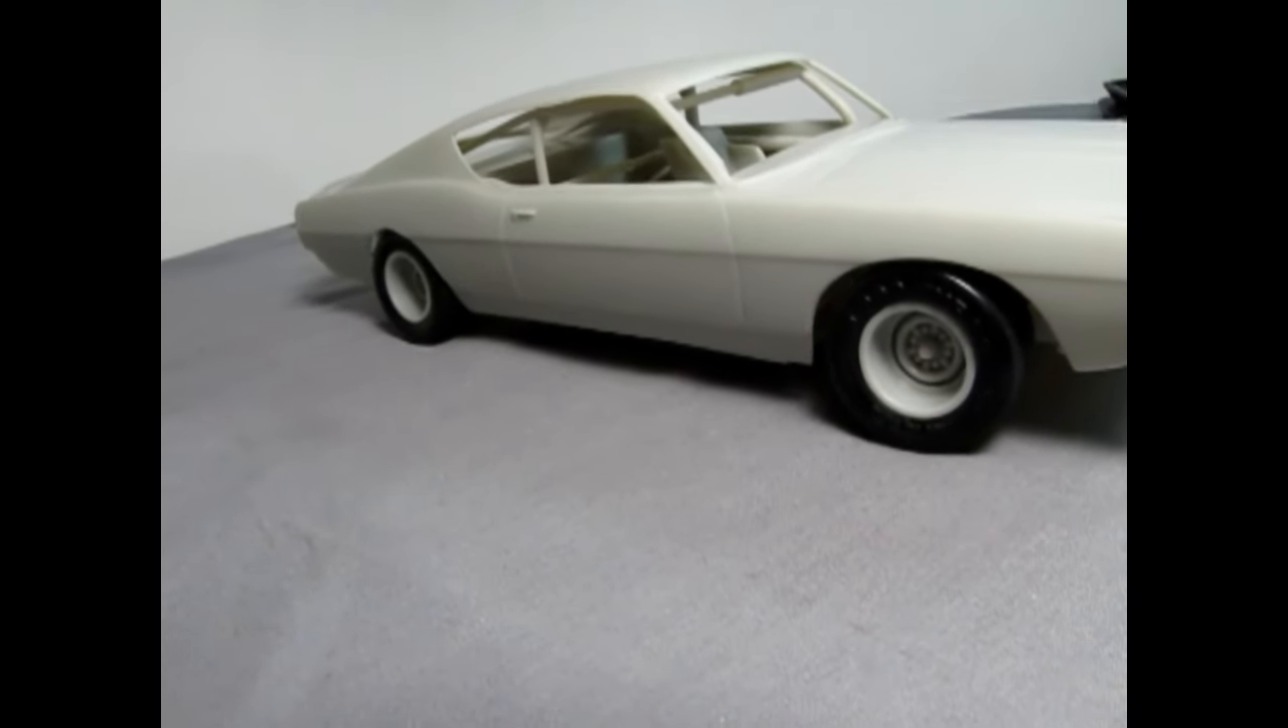There's those NASCAR wheels up the side and you can see my wheel arches have been modified to fit them all in and everything sits nice and level.